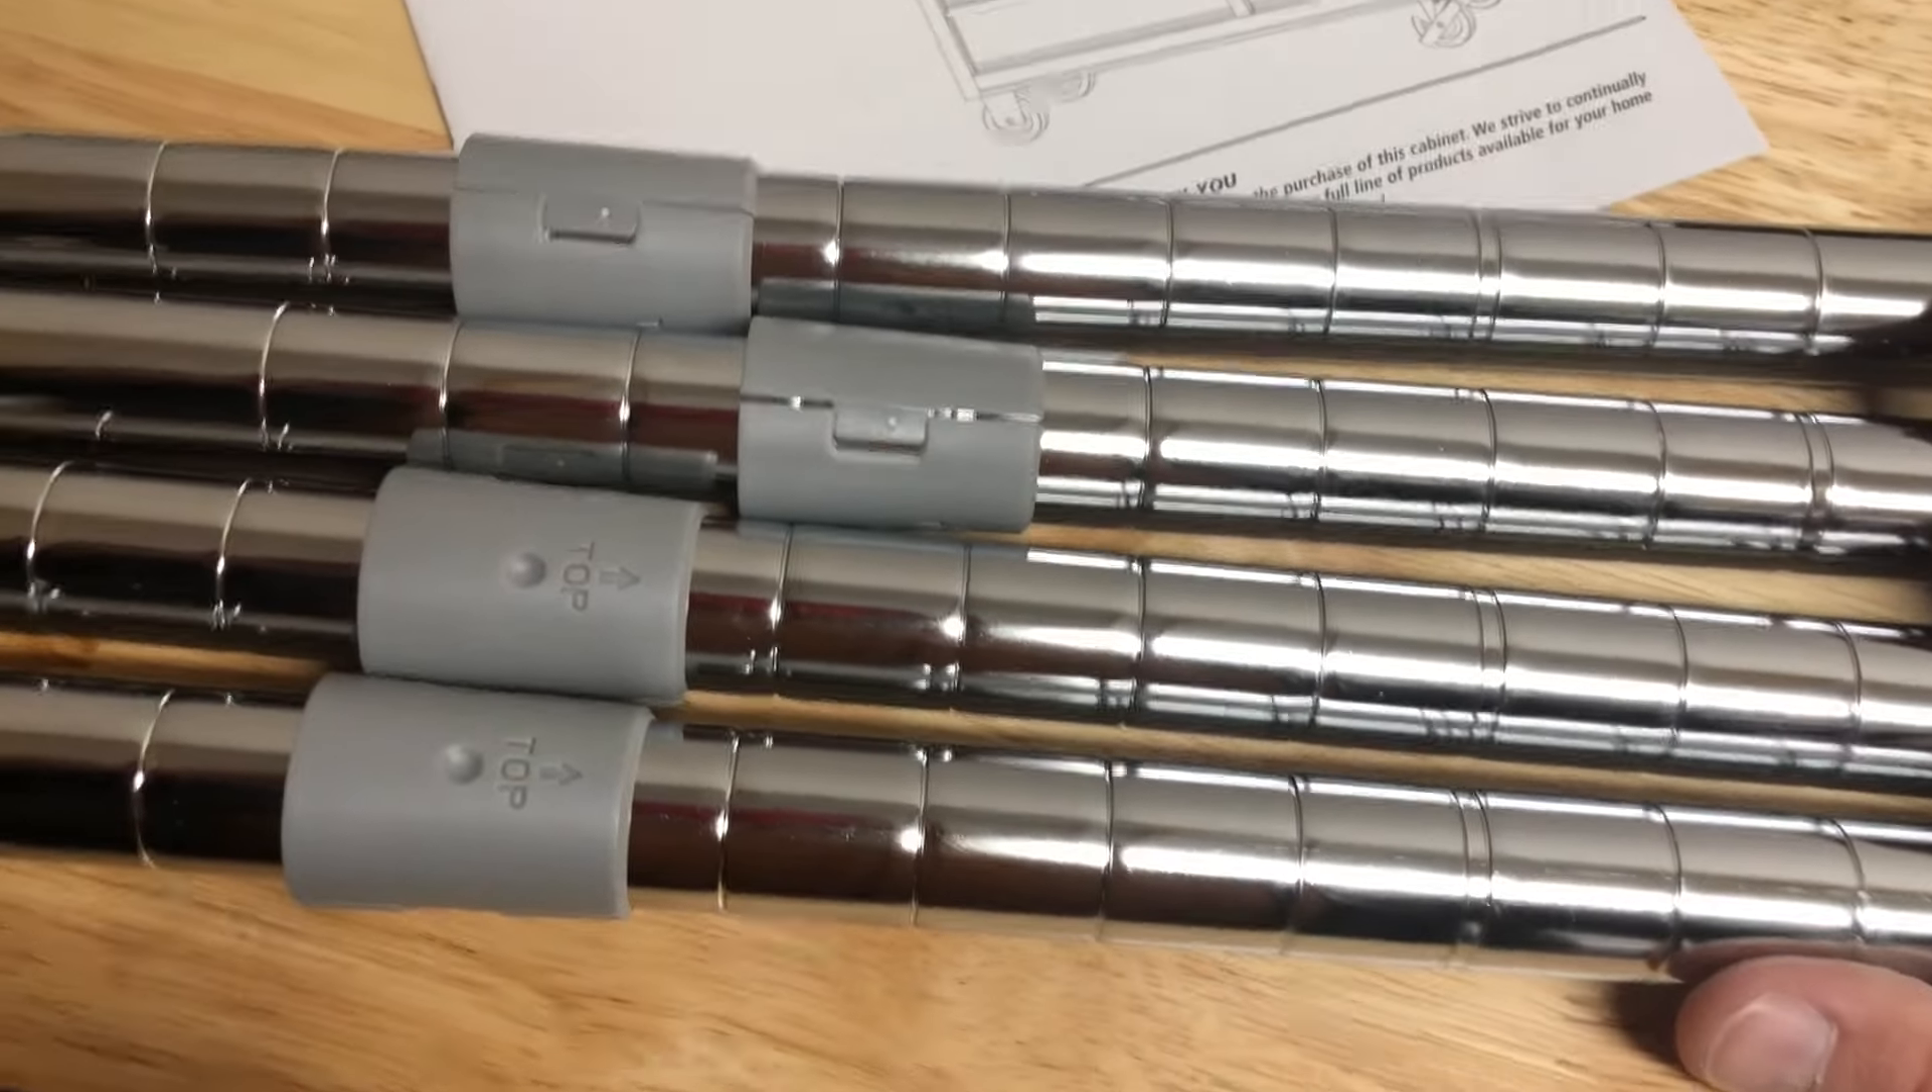Now i've got all four collar locks on the four bottom rungs at the uh corresponding uh notches.